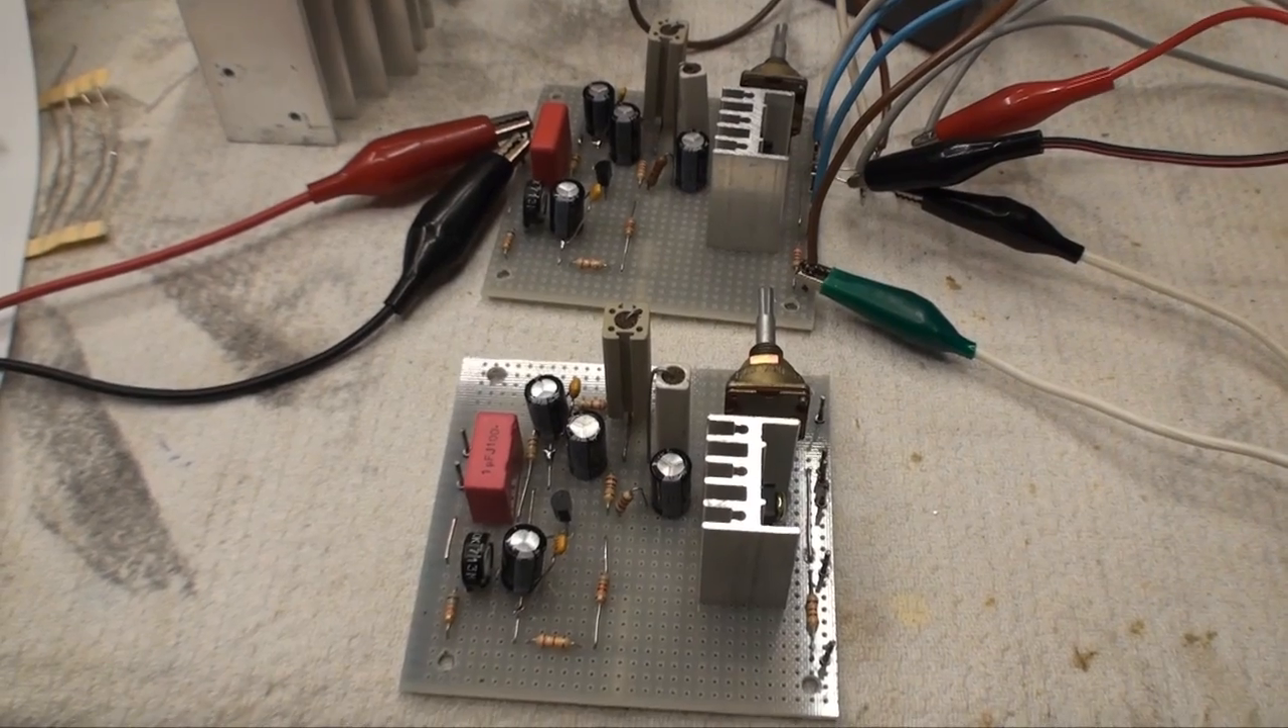Made some progress as you can see I have completed the driver board for the second channel because obviously this is going to become a stereo amplifier.